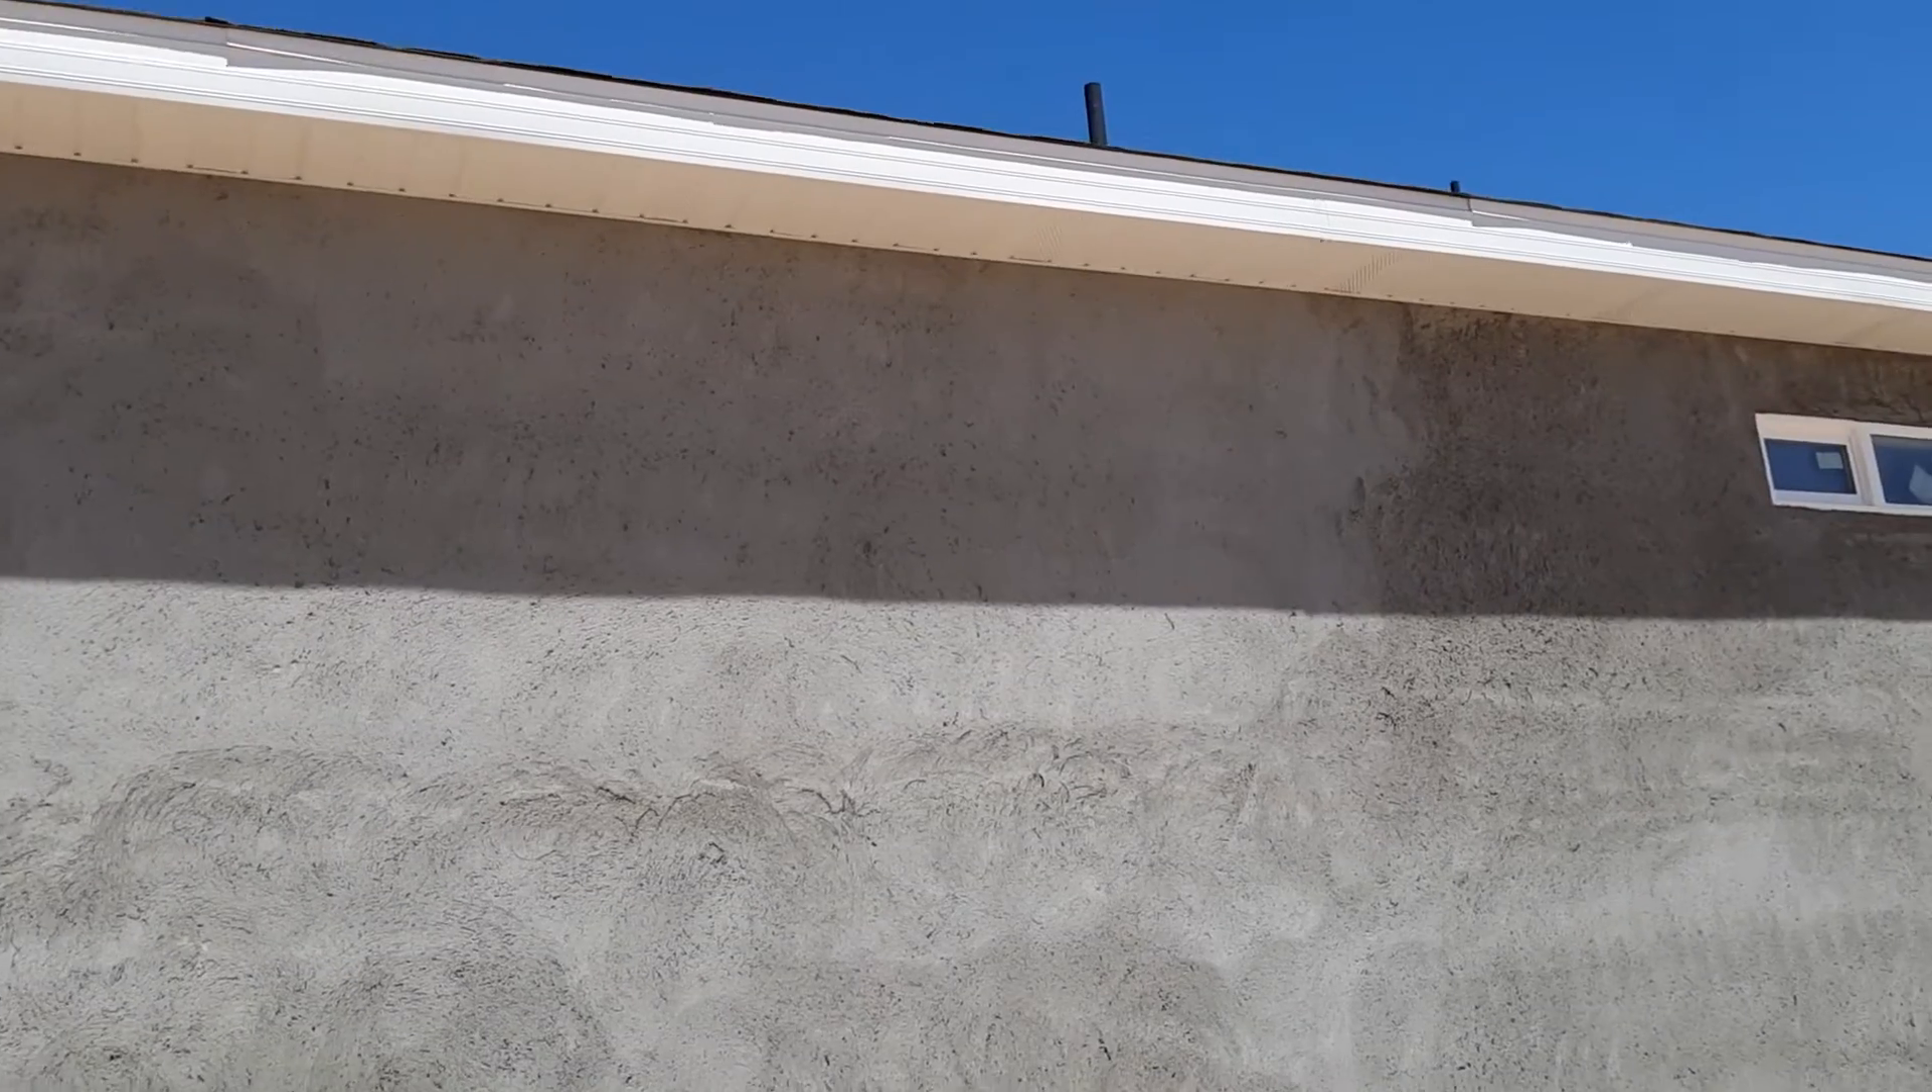And you can see the white trim that they already finished.